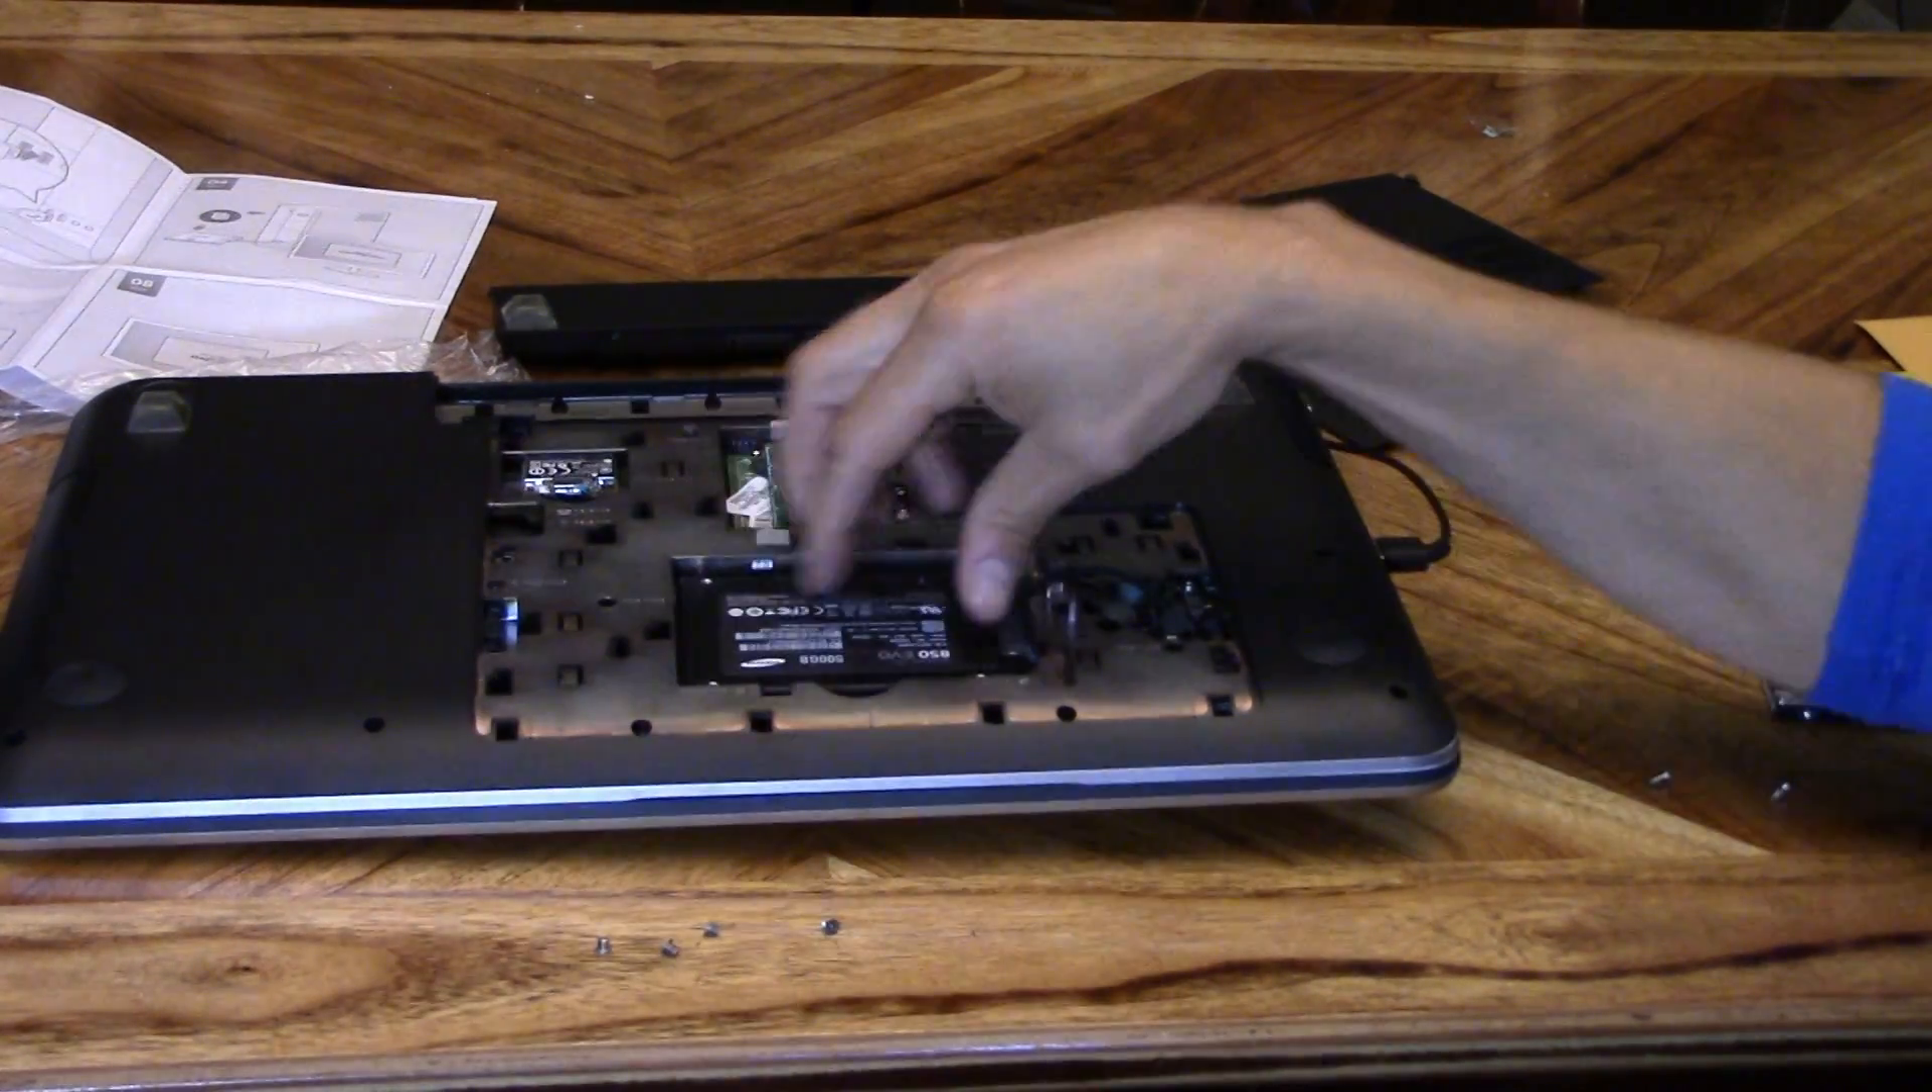Oh, I forgot to put the cover on.